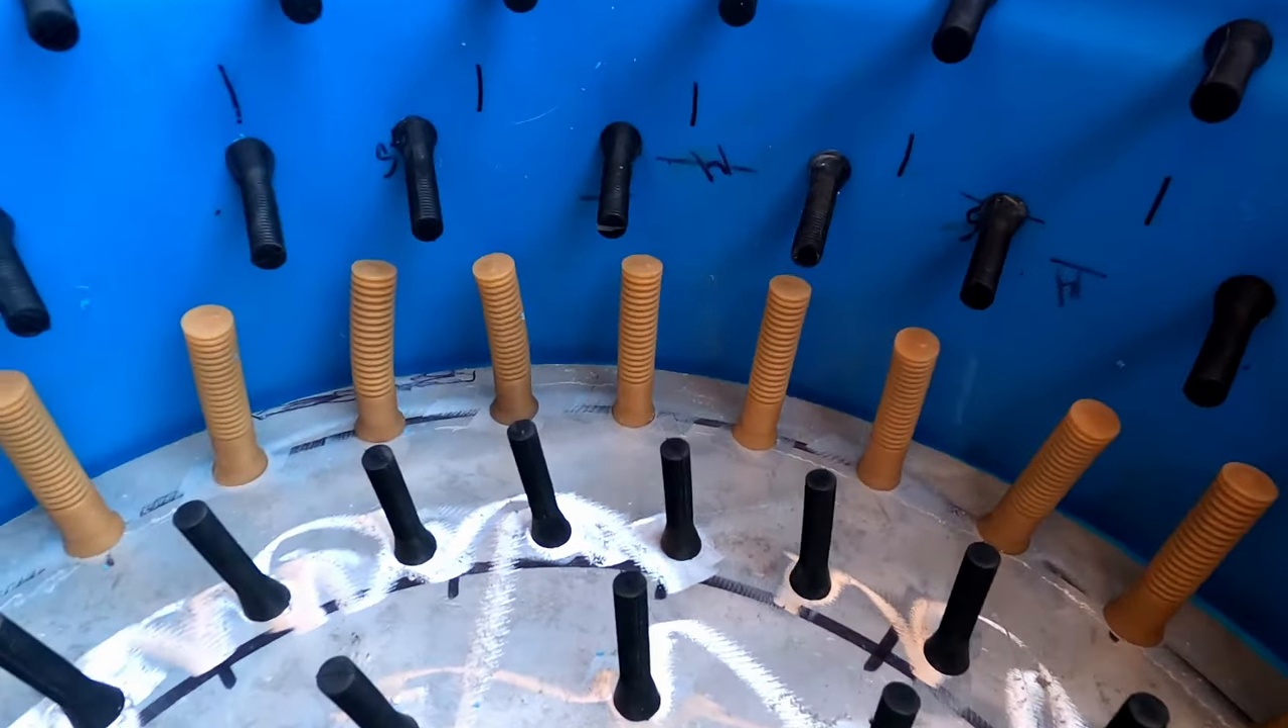We've got our sweeper fingers on the bottom plate all in place.